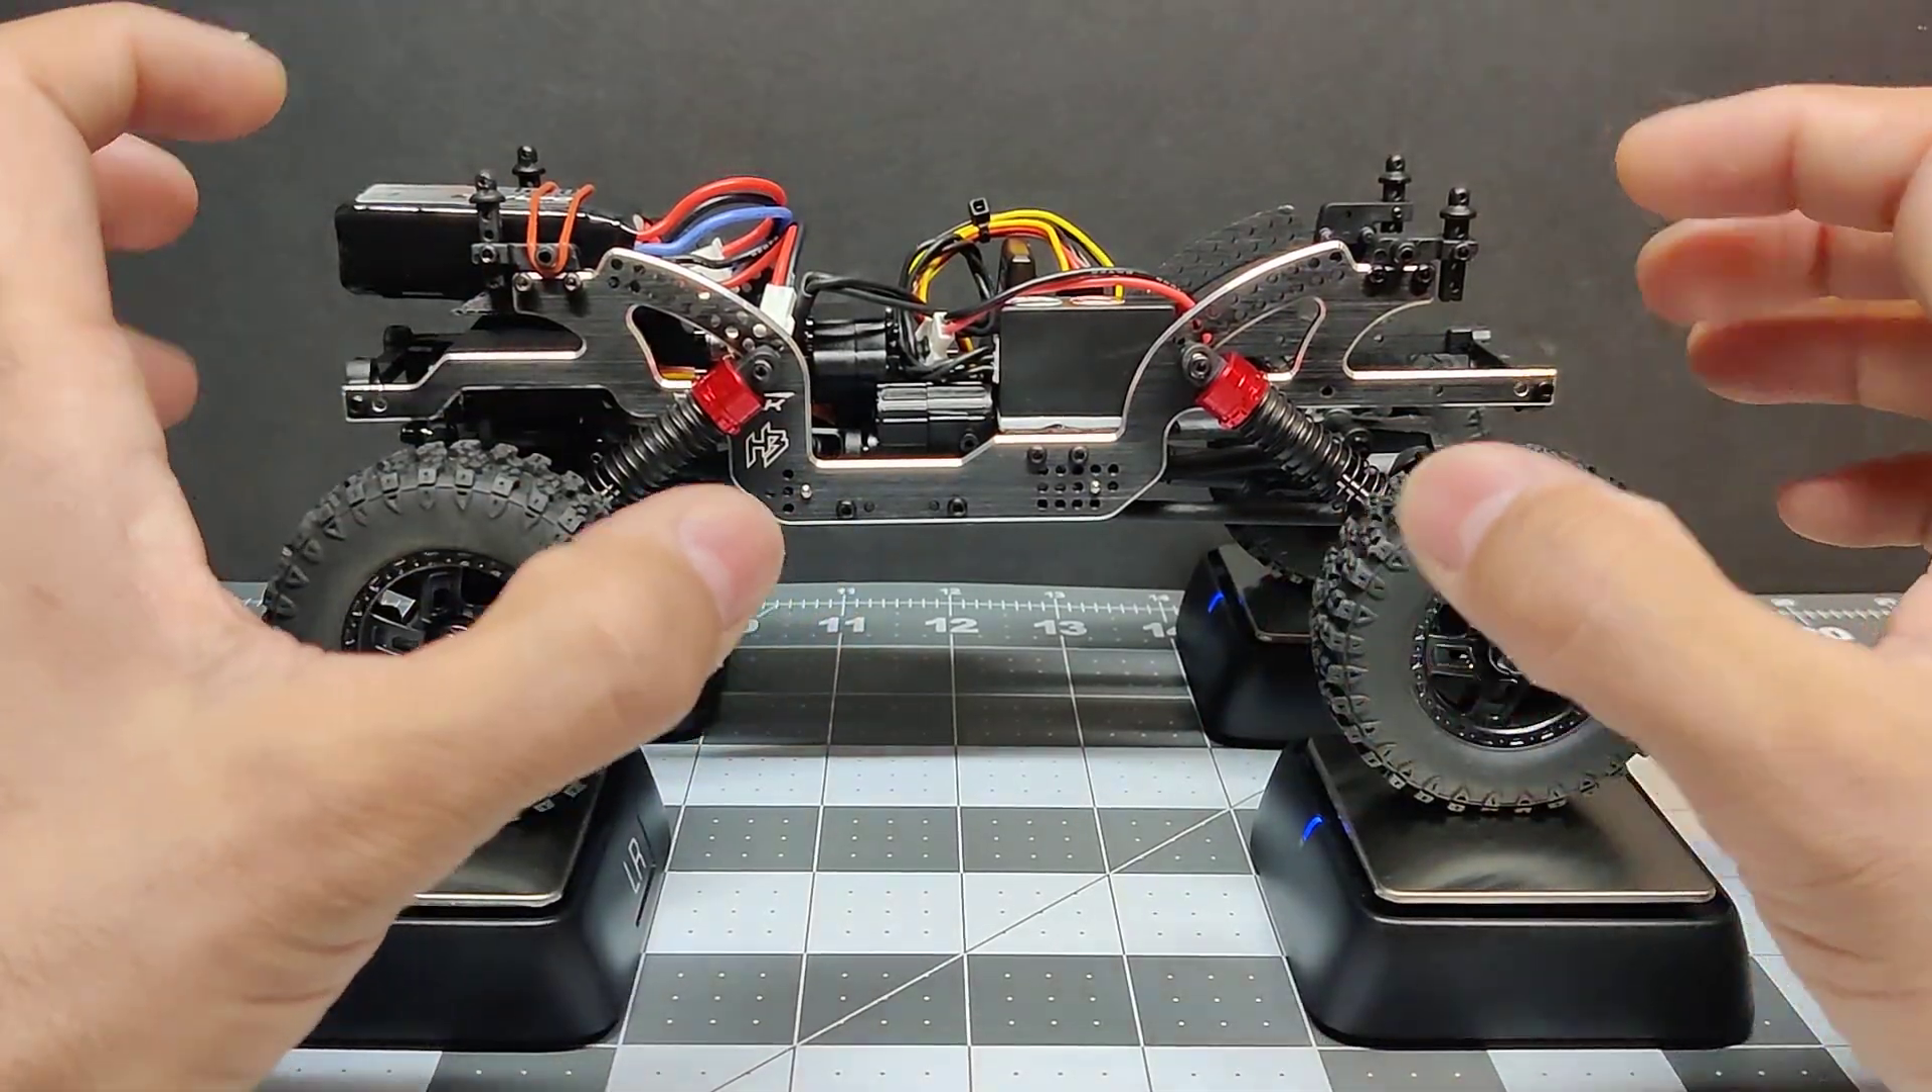As you can tell, I don't have the bumper in there and I don't have the body.